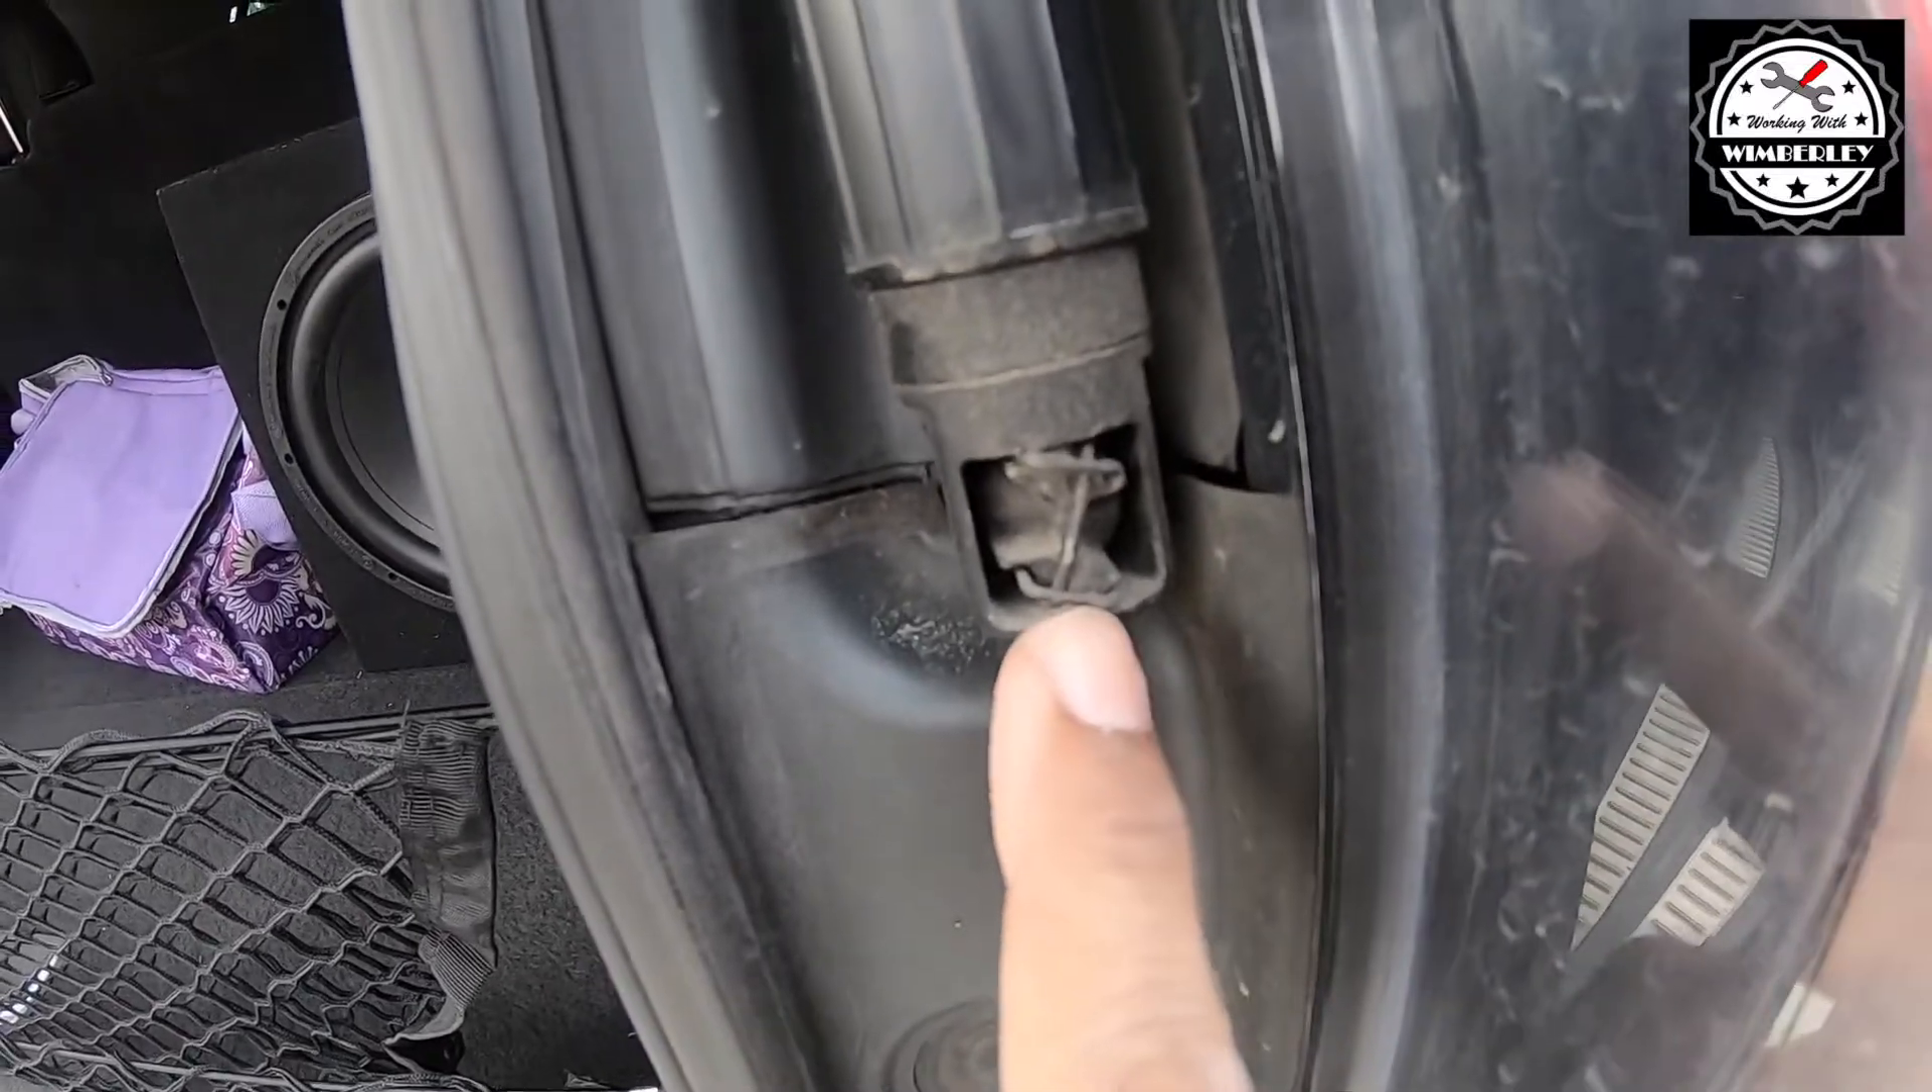As we can see, there's a clip right here that needs to come out.